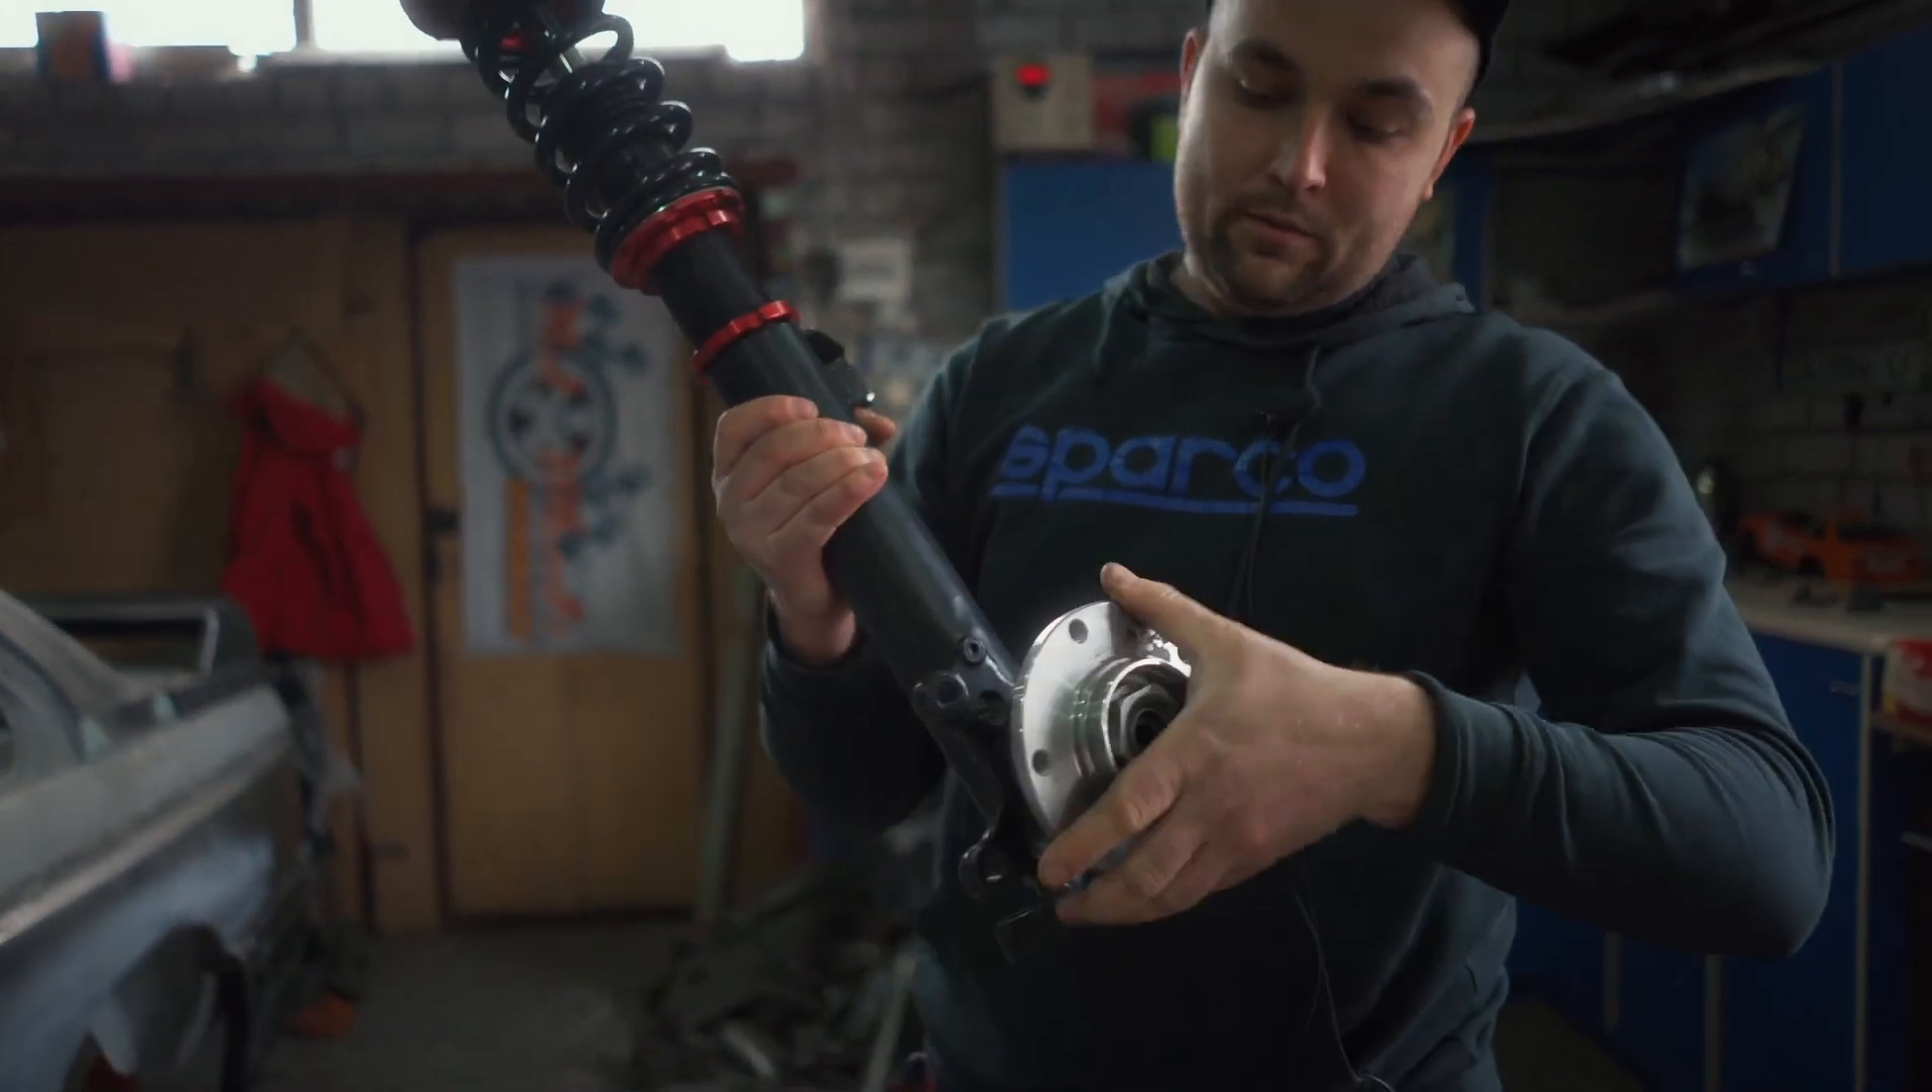И вот так вот выглядит стойка уже в сборе с ступицей.